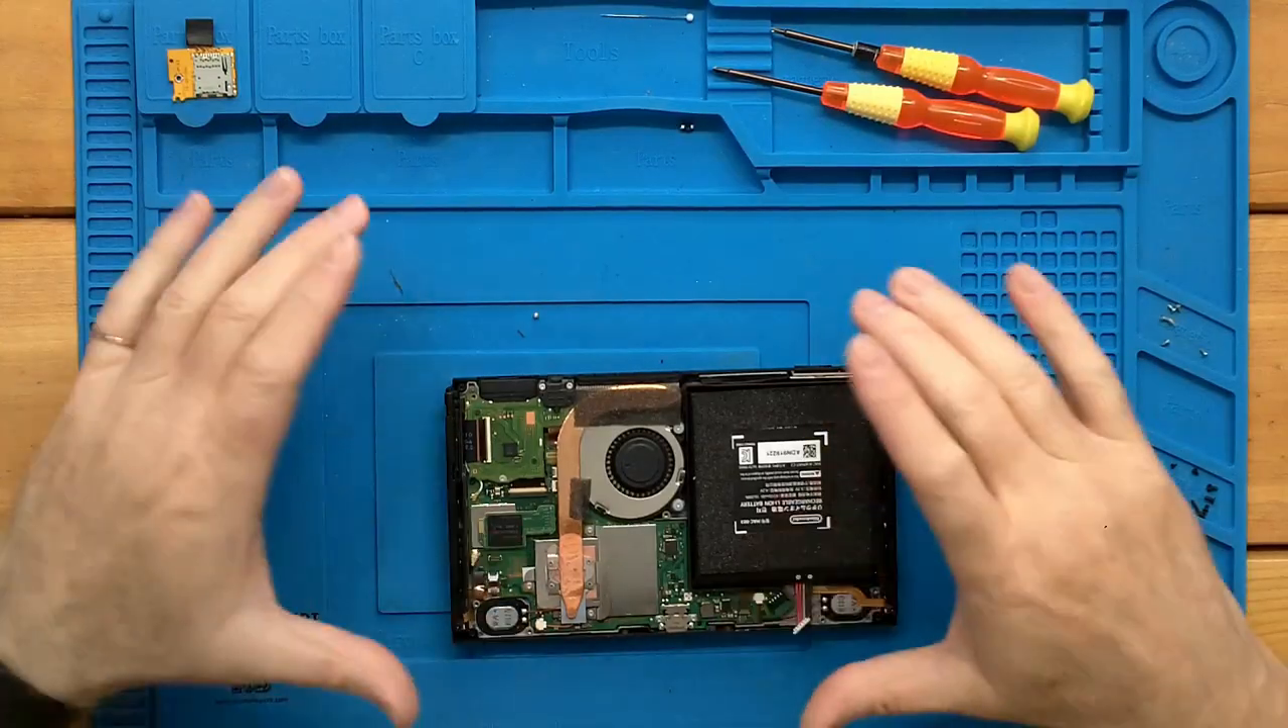And as you can see, we've got the back of our switch off.